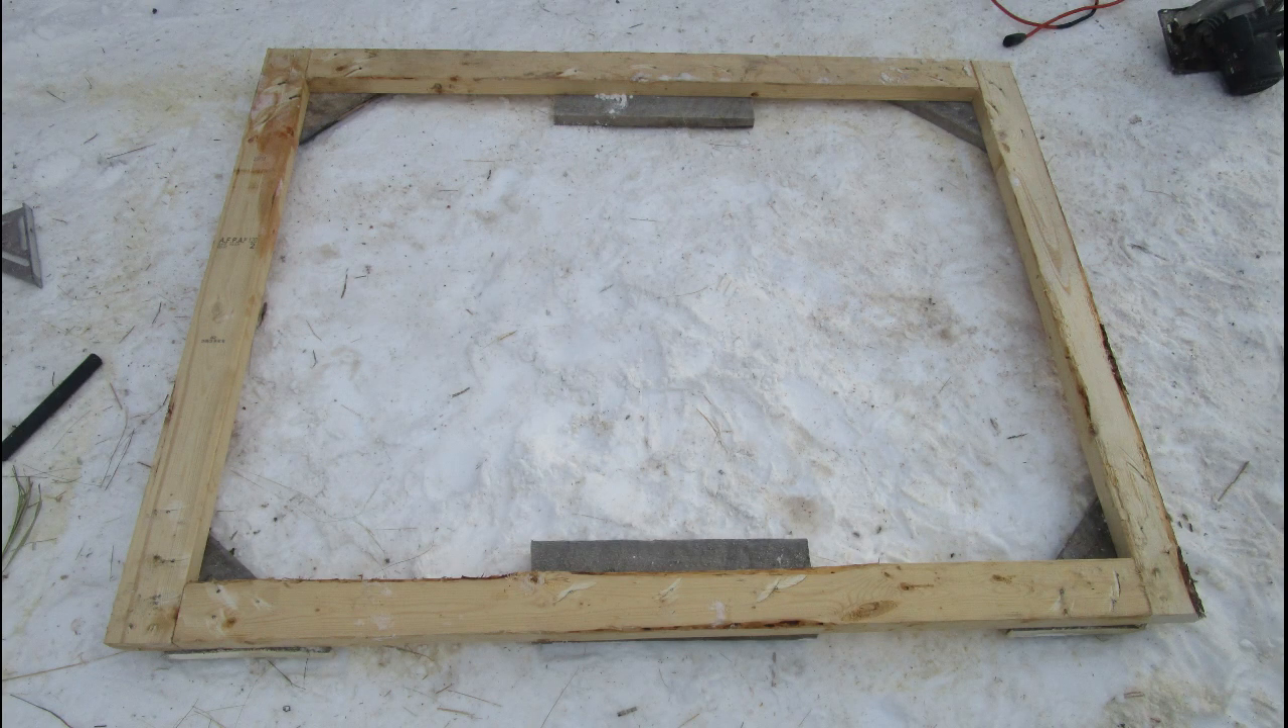So once you're done building the frame it should look a lot like this.